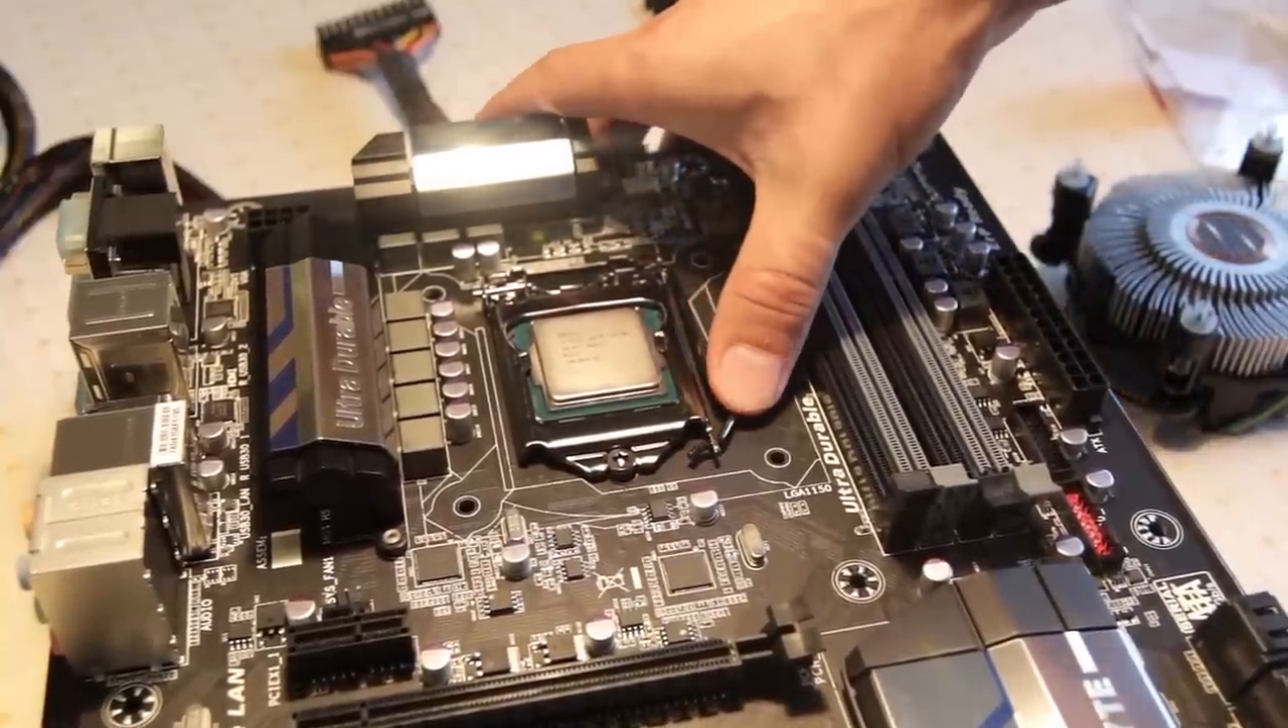And that's it. That's the CPU installed.